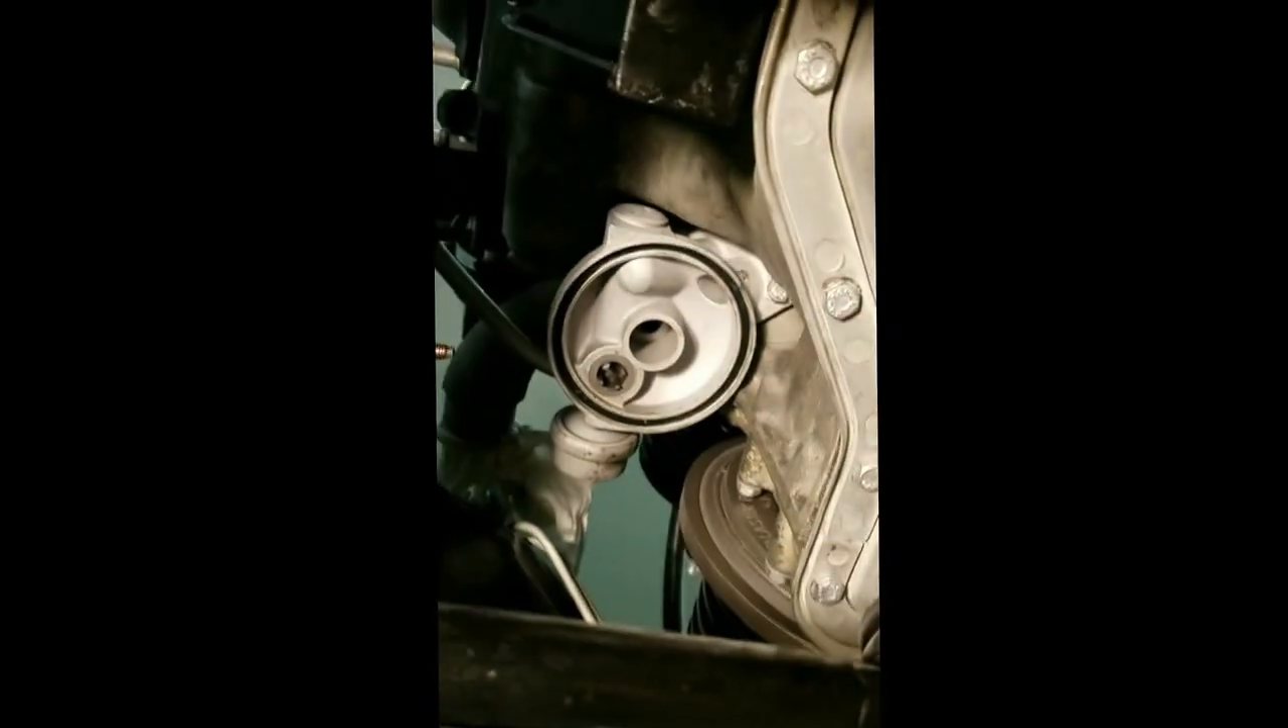Okay, you can see I've got this O -ring up there. And got it in properly.